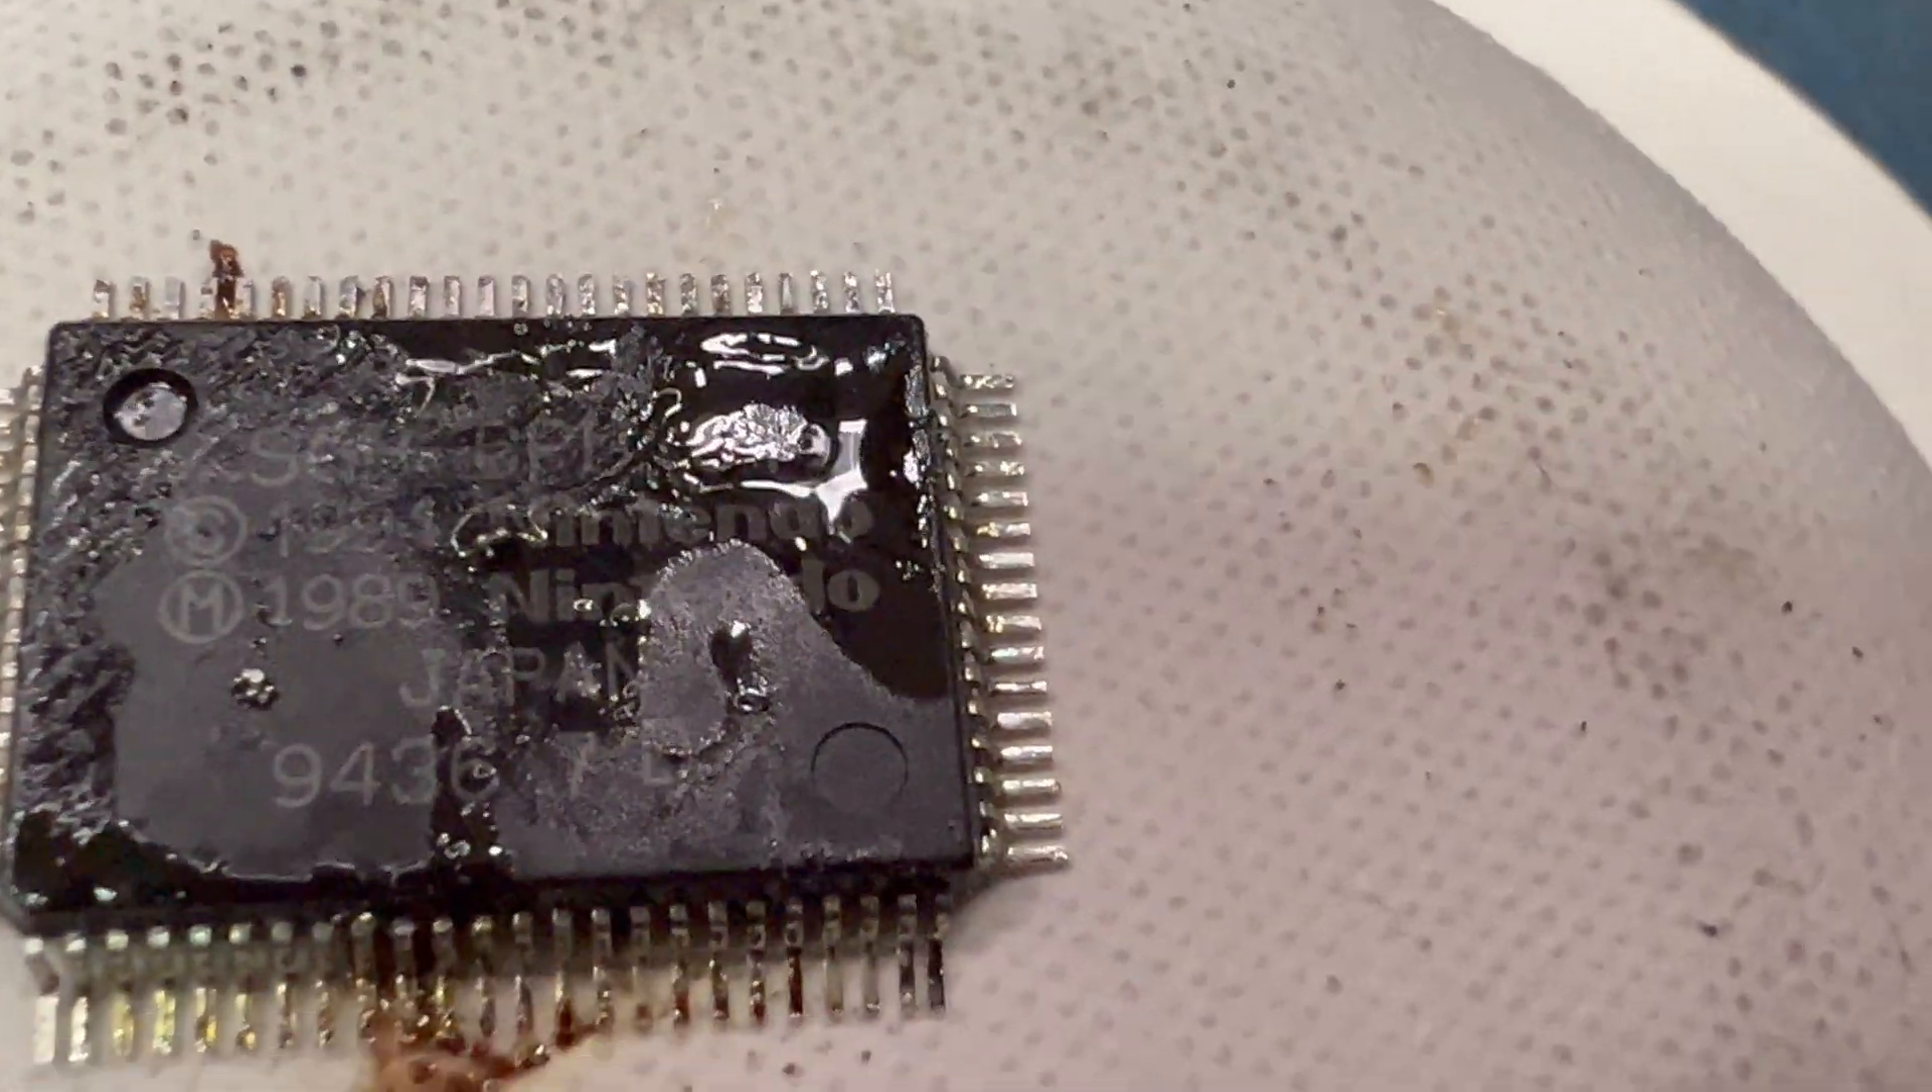So now you can see that all the pins are pretty much desoldered.